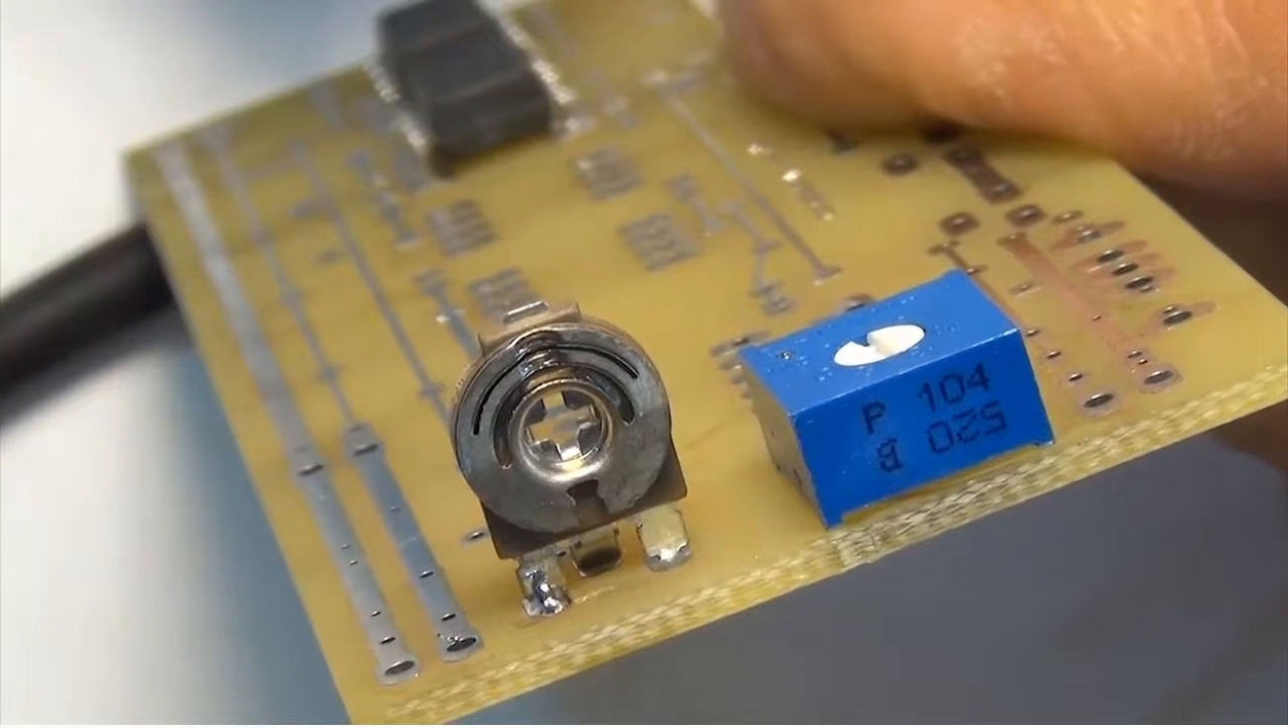I heated up the two terminals on the back side of this blue resistor trimmer and gently pushed it down so it's laying flat to the board.